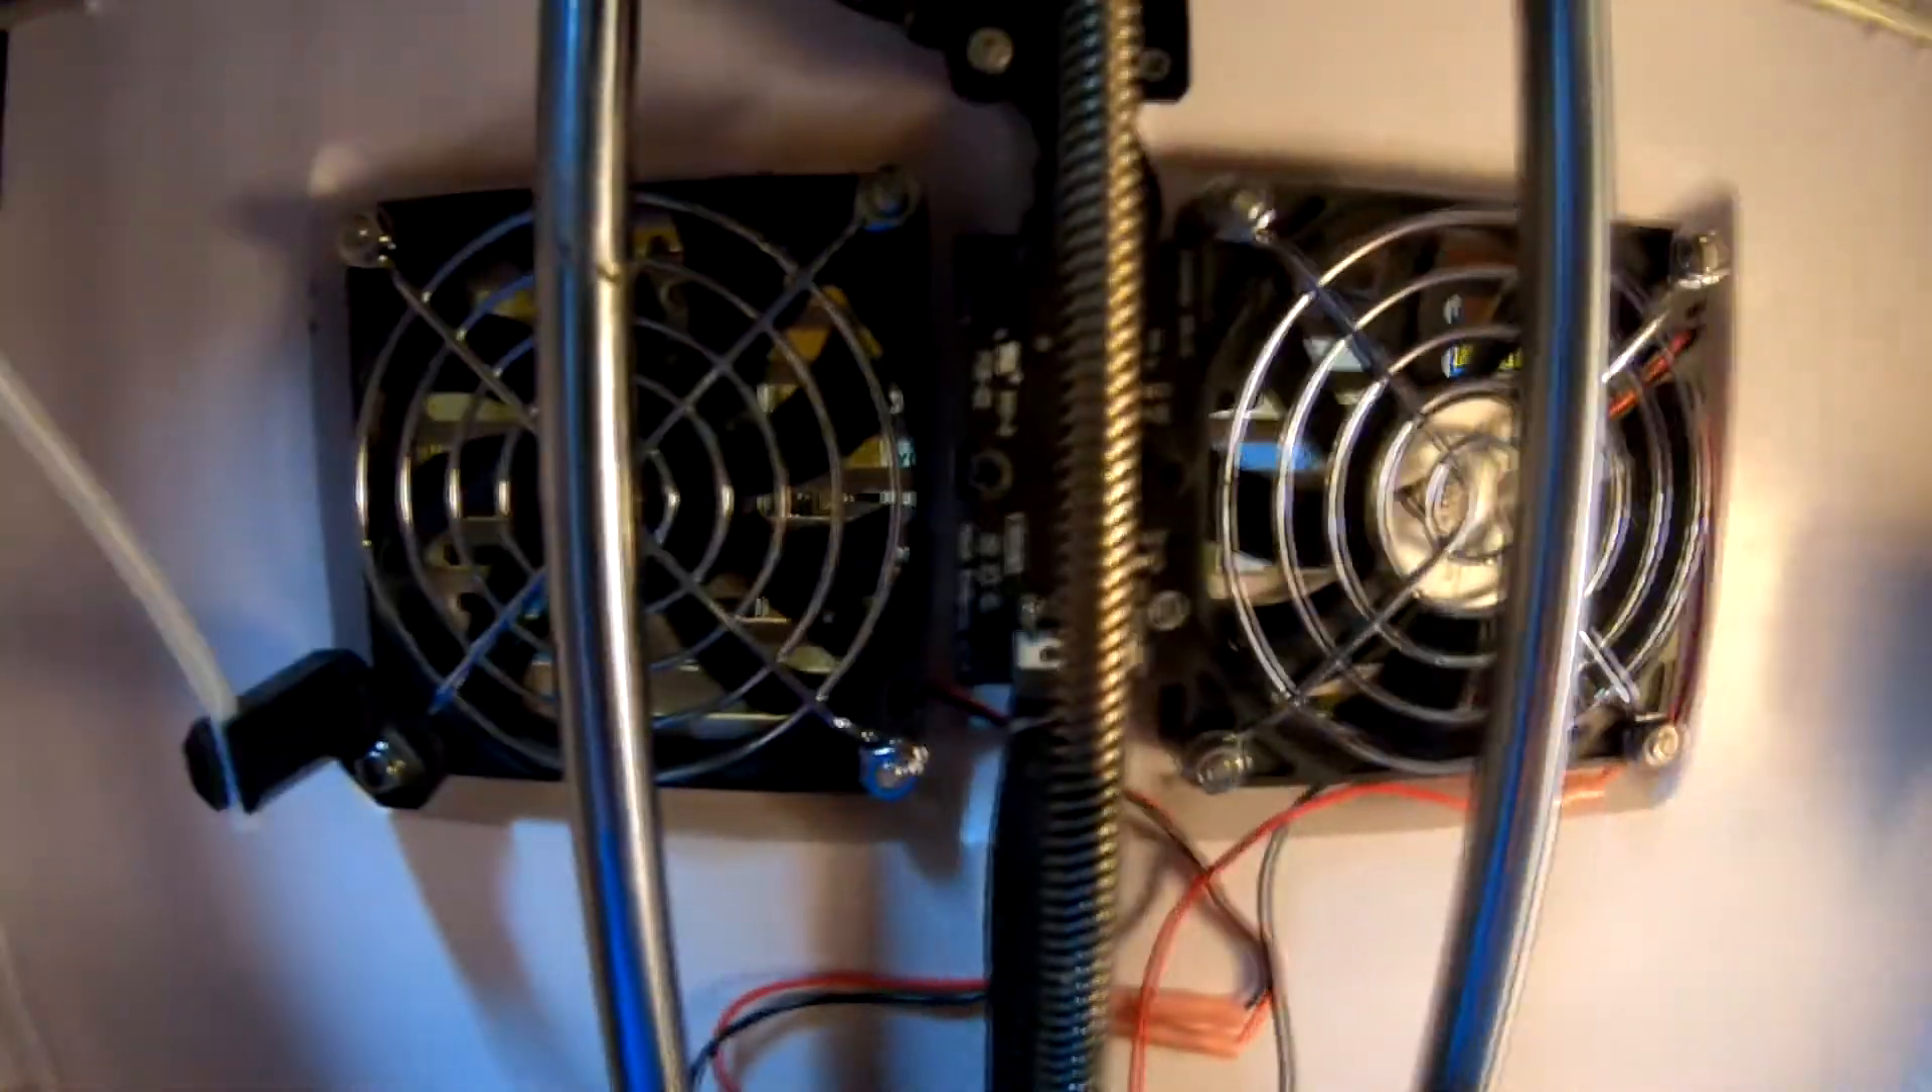All right both fans are installed i tighten down these screws pretty hard these nuts because there's some vibration at them with them coming out.